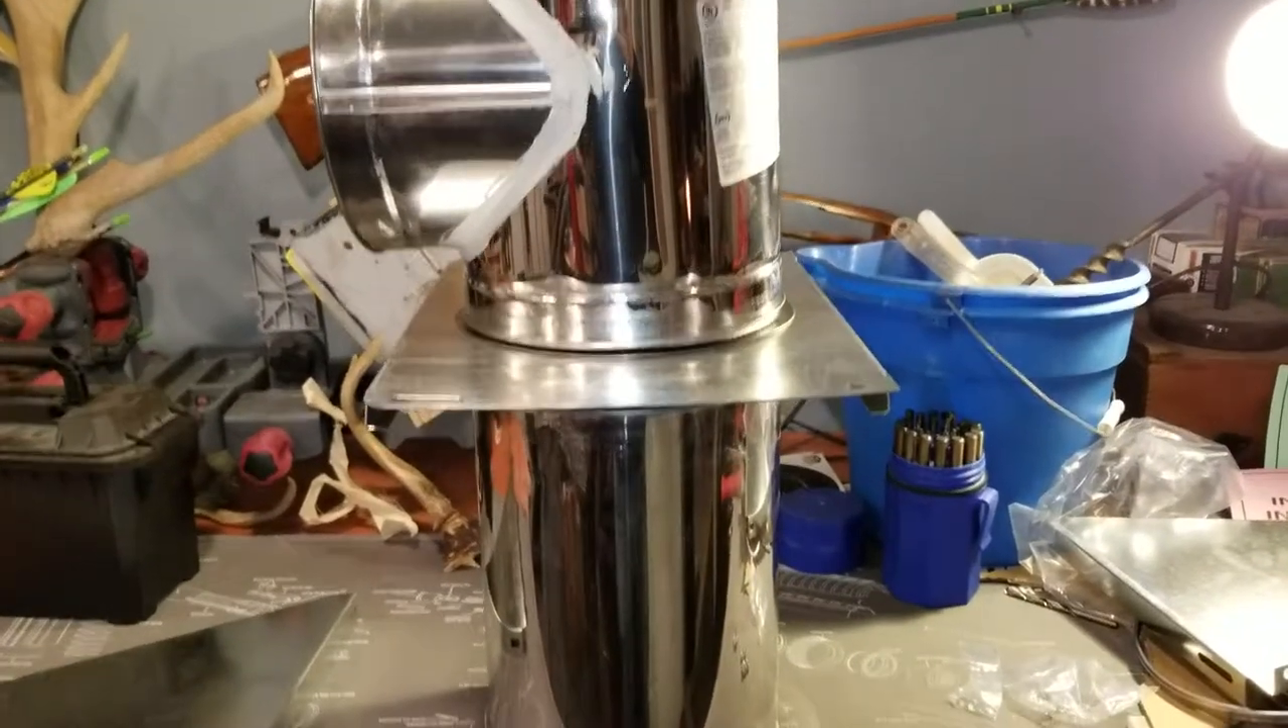So, we have the tee sitting on the support plate, and then there's a 12-inch on the bottom.